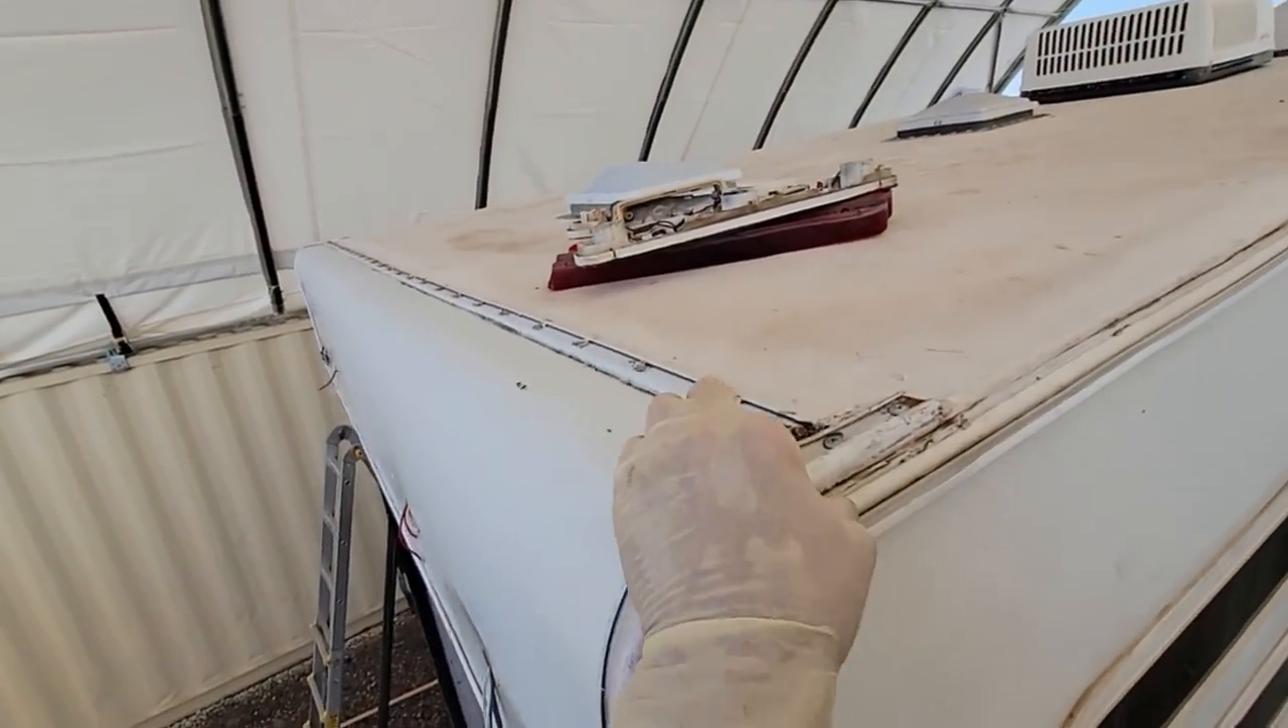But here on the outside, I have most of the molding back on. Obviously, I don't have the trim insert or the lights on.